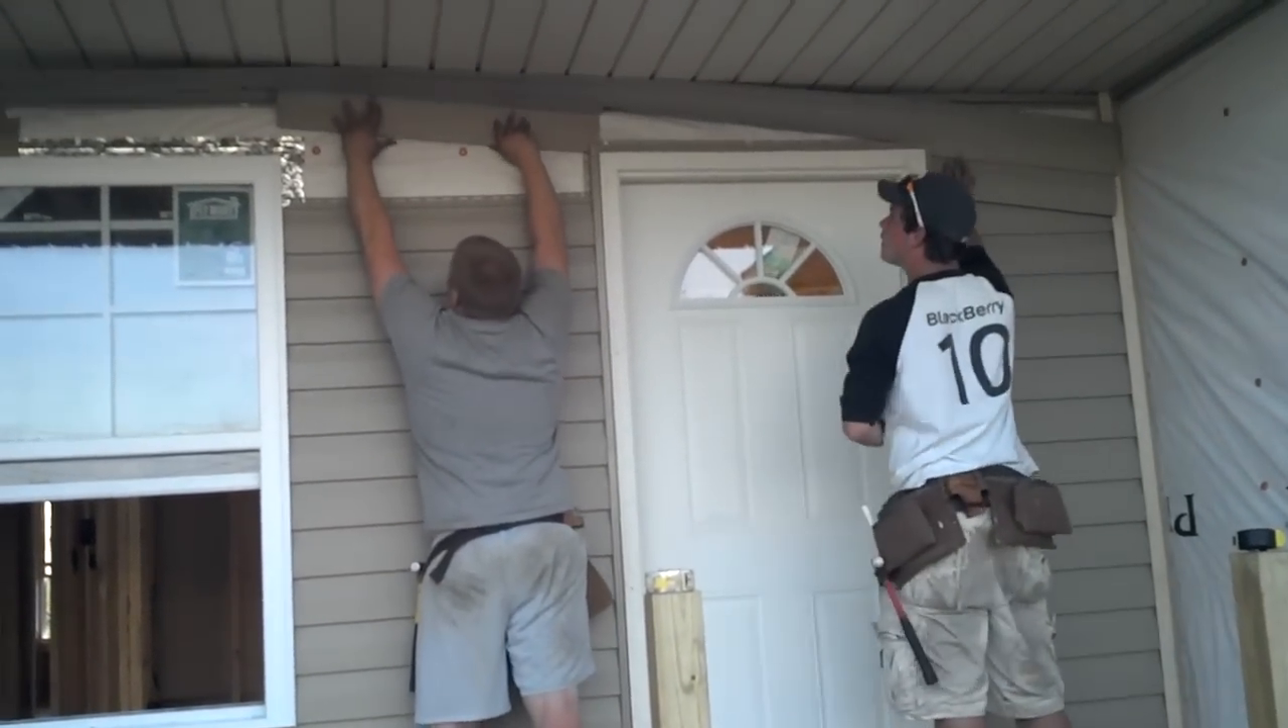So day two we finished a majority of the siding actually the guys are now nailing the last piece that piece as we speak here in the front porch.